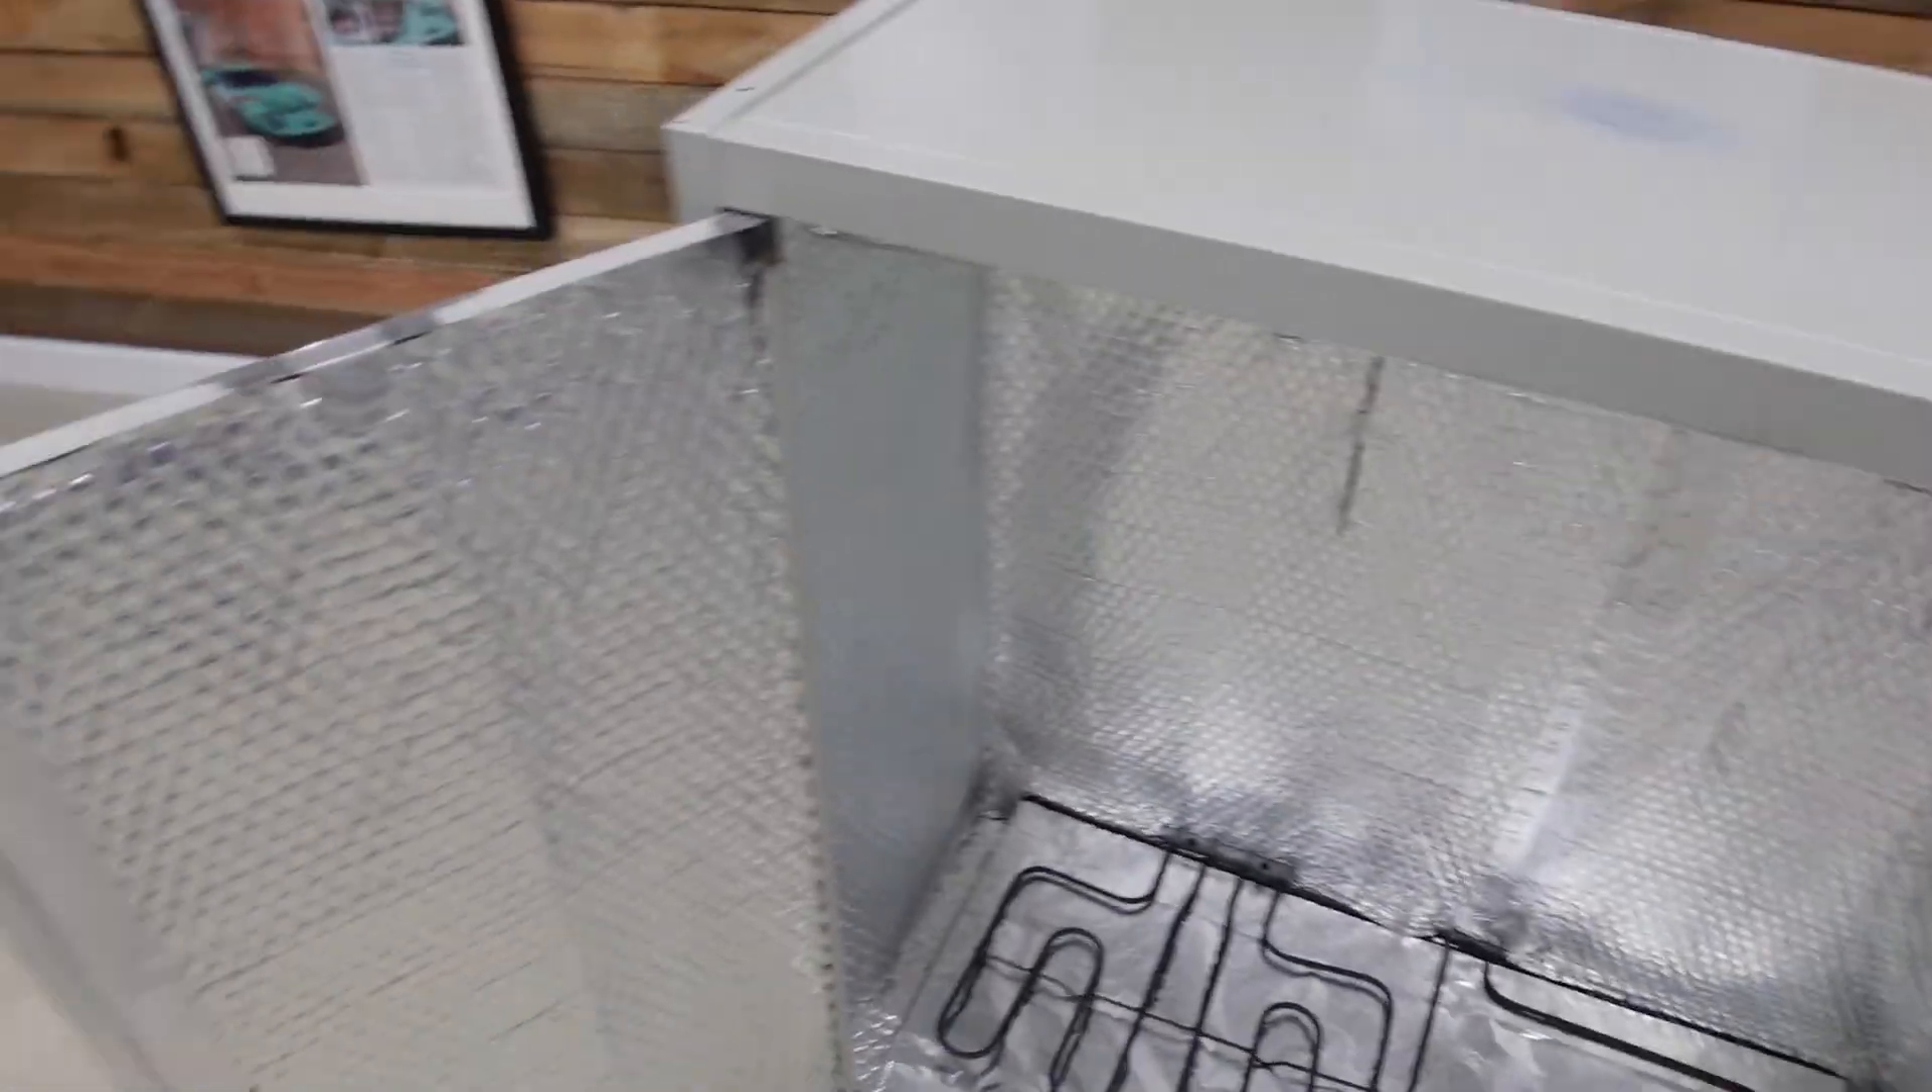We have now got the doors back on and the doors have been lined with three layers of the um insulation.